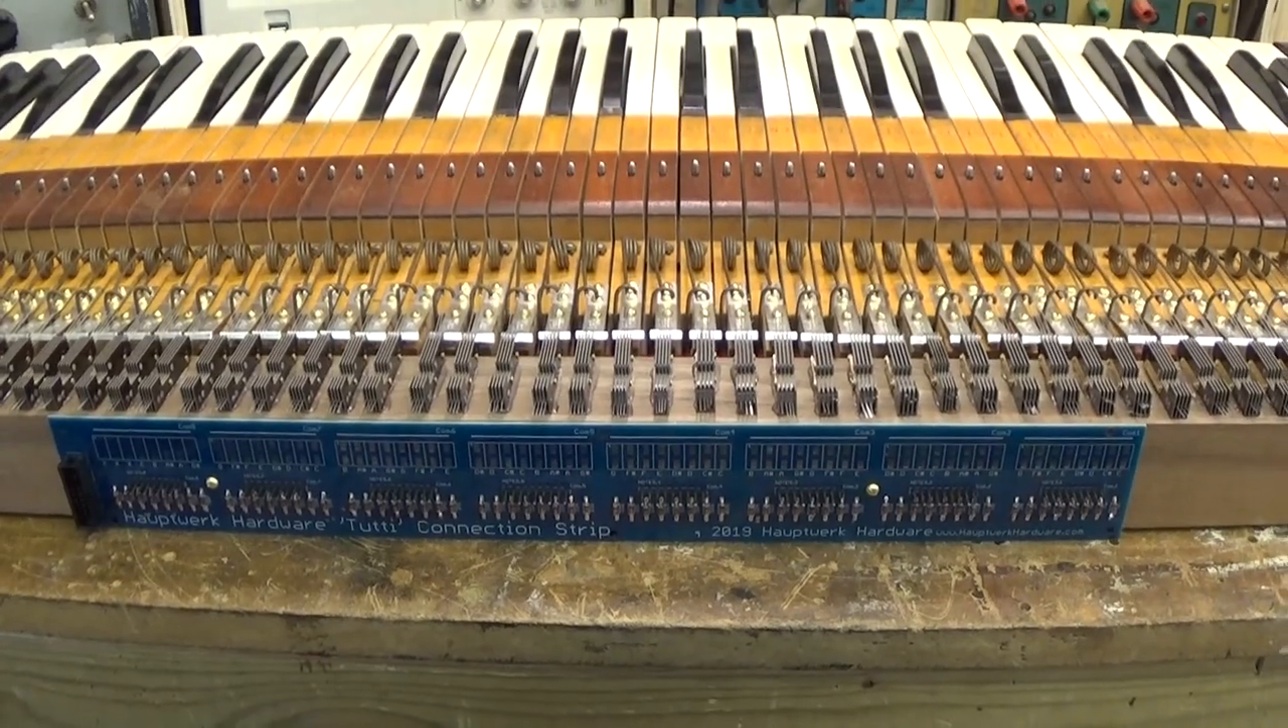OK, I've mounted the boards to the back of the keyboard assembly now.